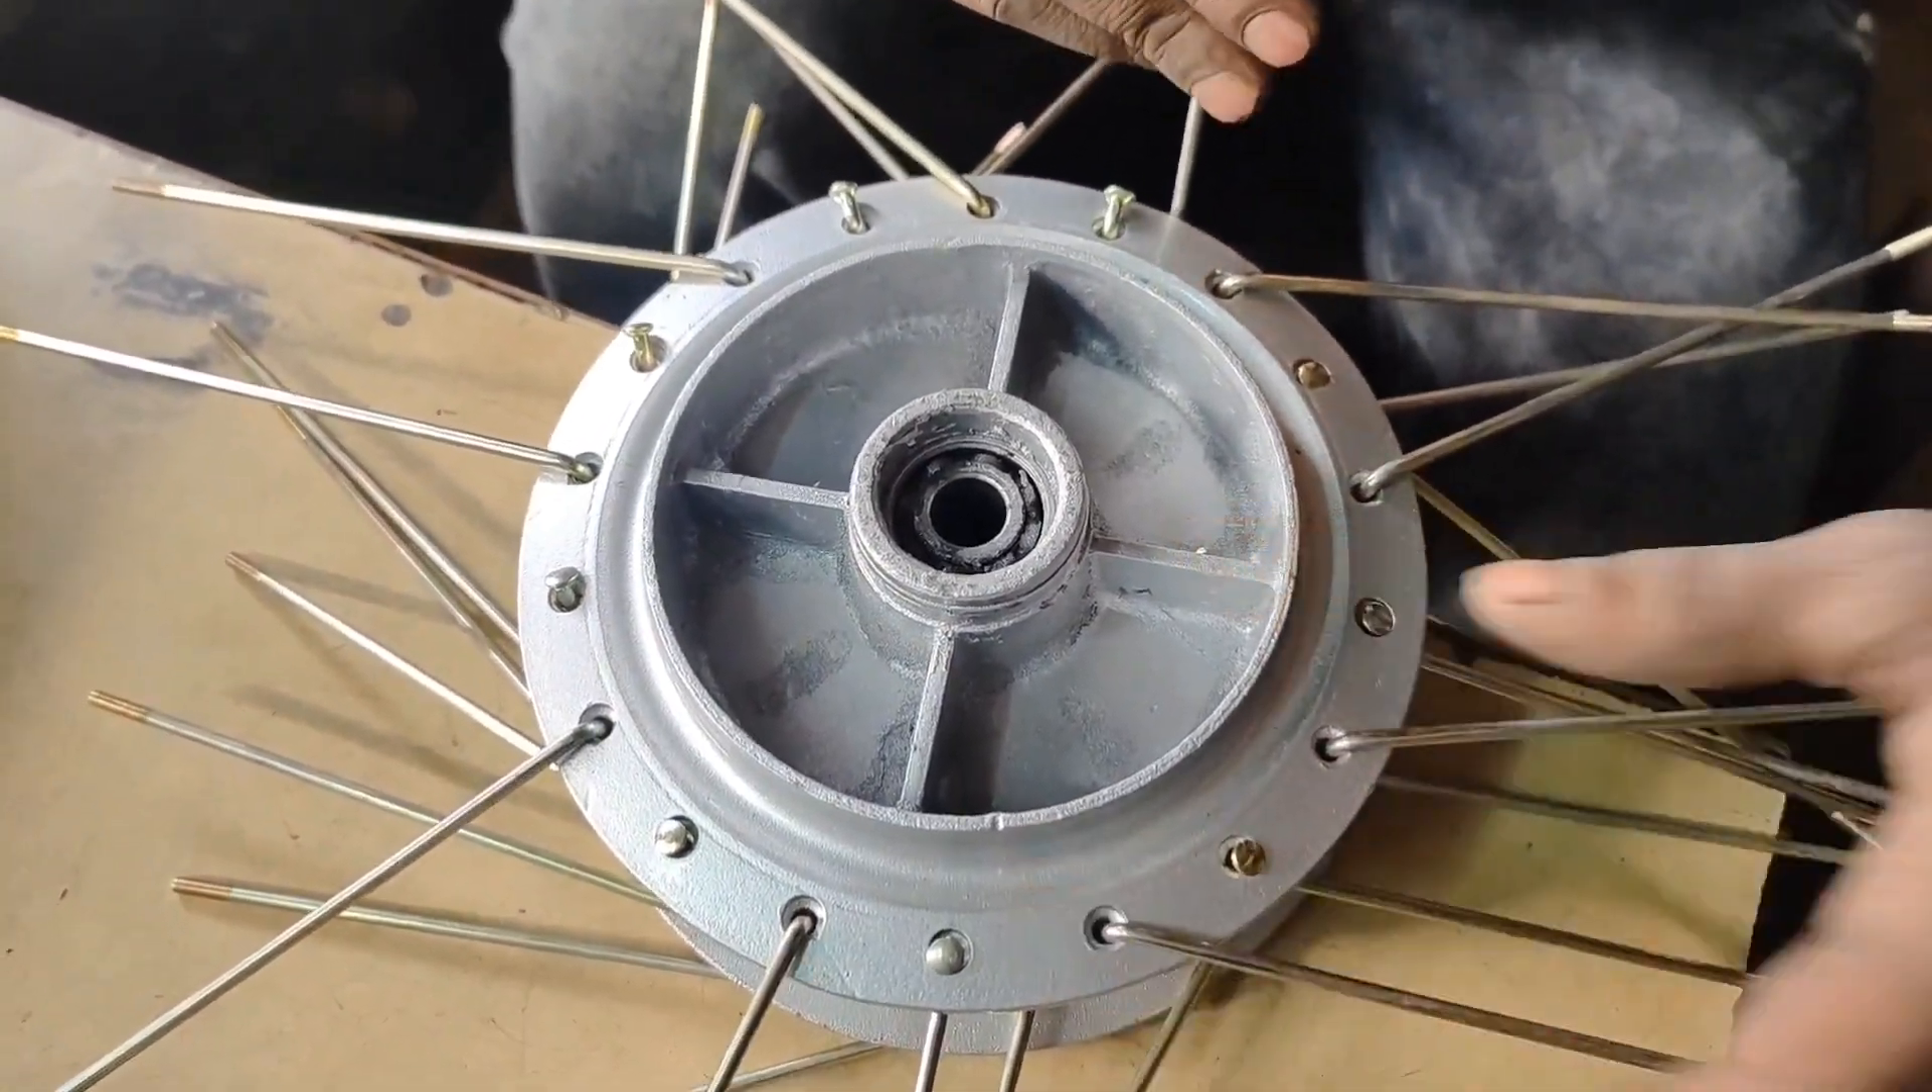ये हब में तिली डल गई है आप देख सकते हैं थोड़ देर में इसमें रिम लग जाएगा।